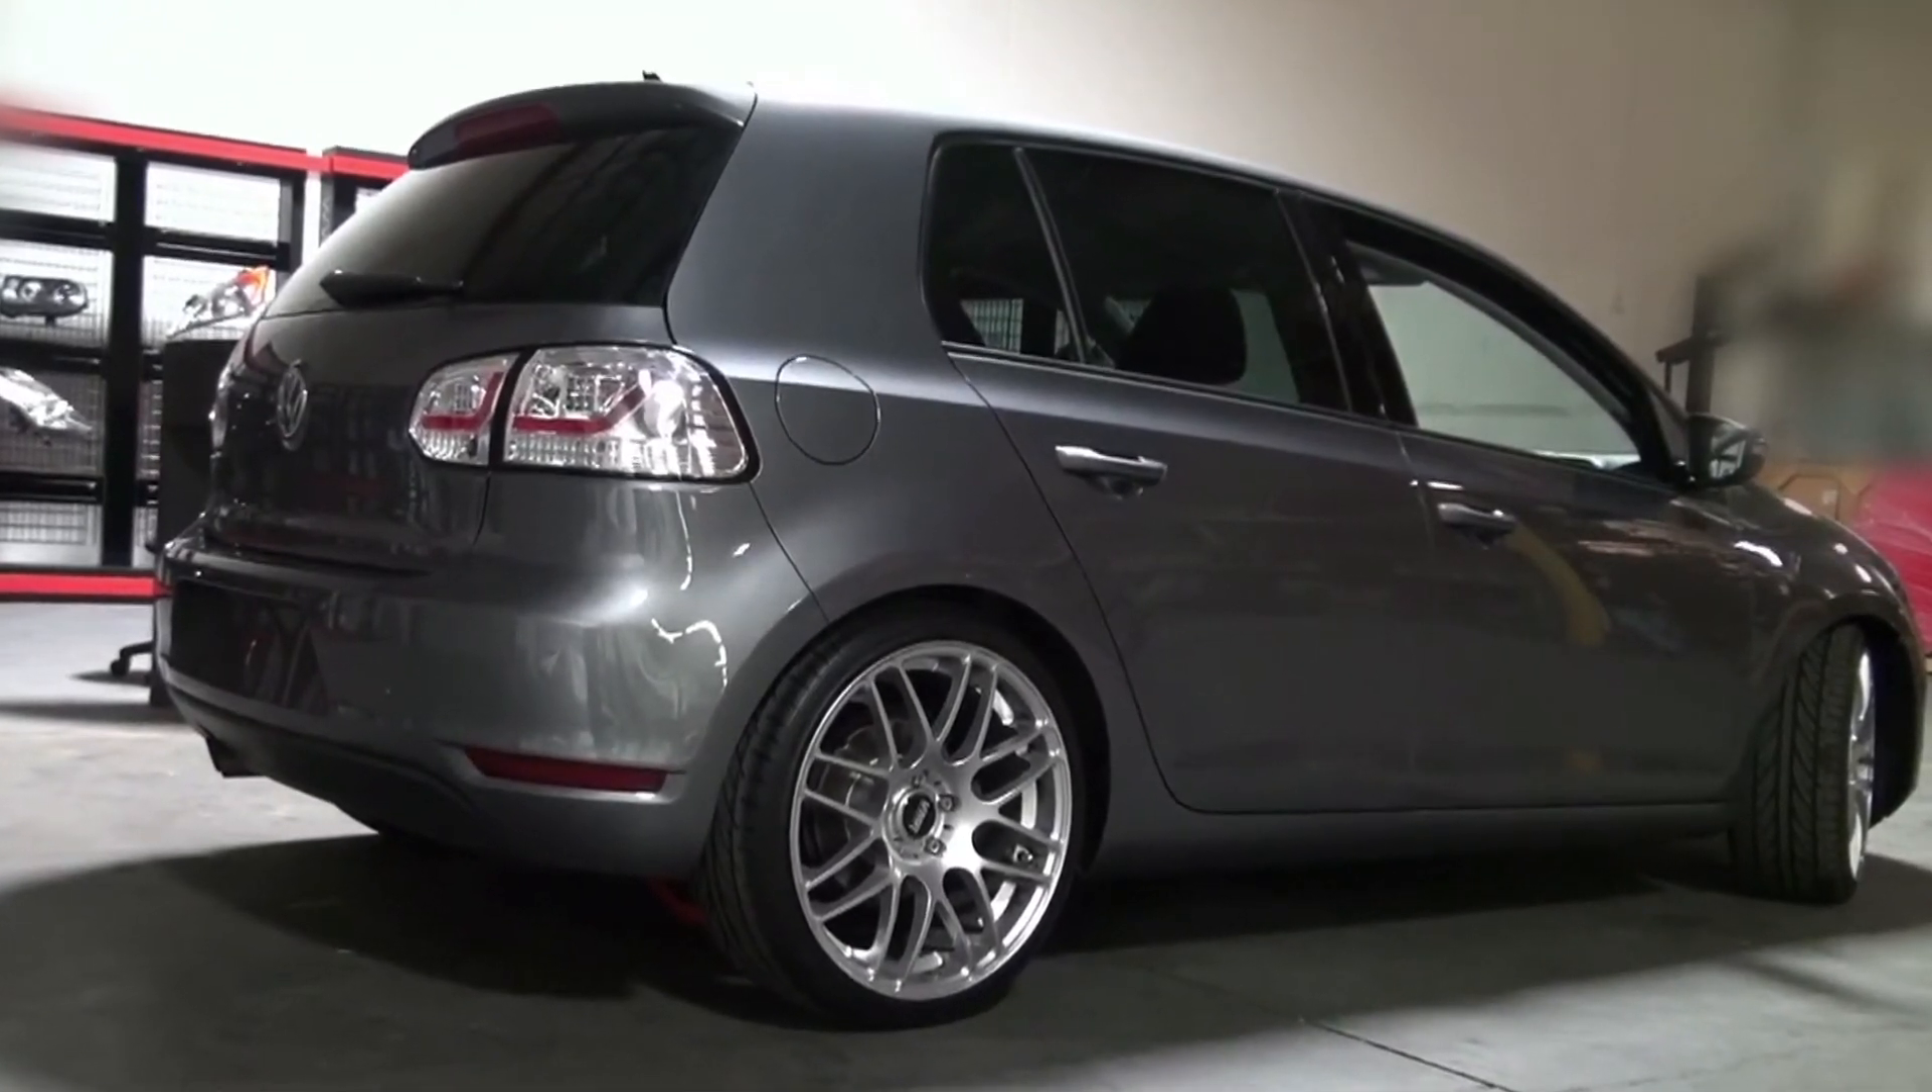Congratulations you fitted your Volkswagen Golf with a set of slick LED taillights from Spider Auto.